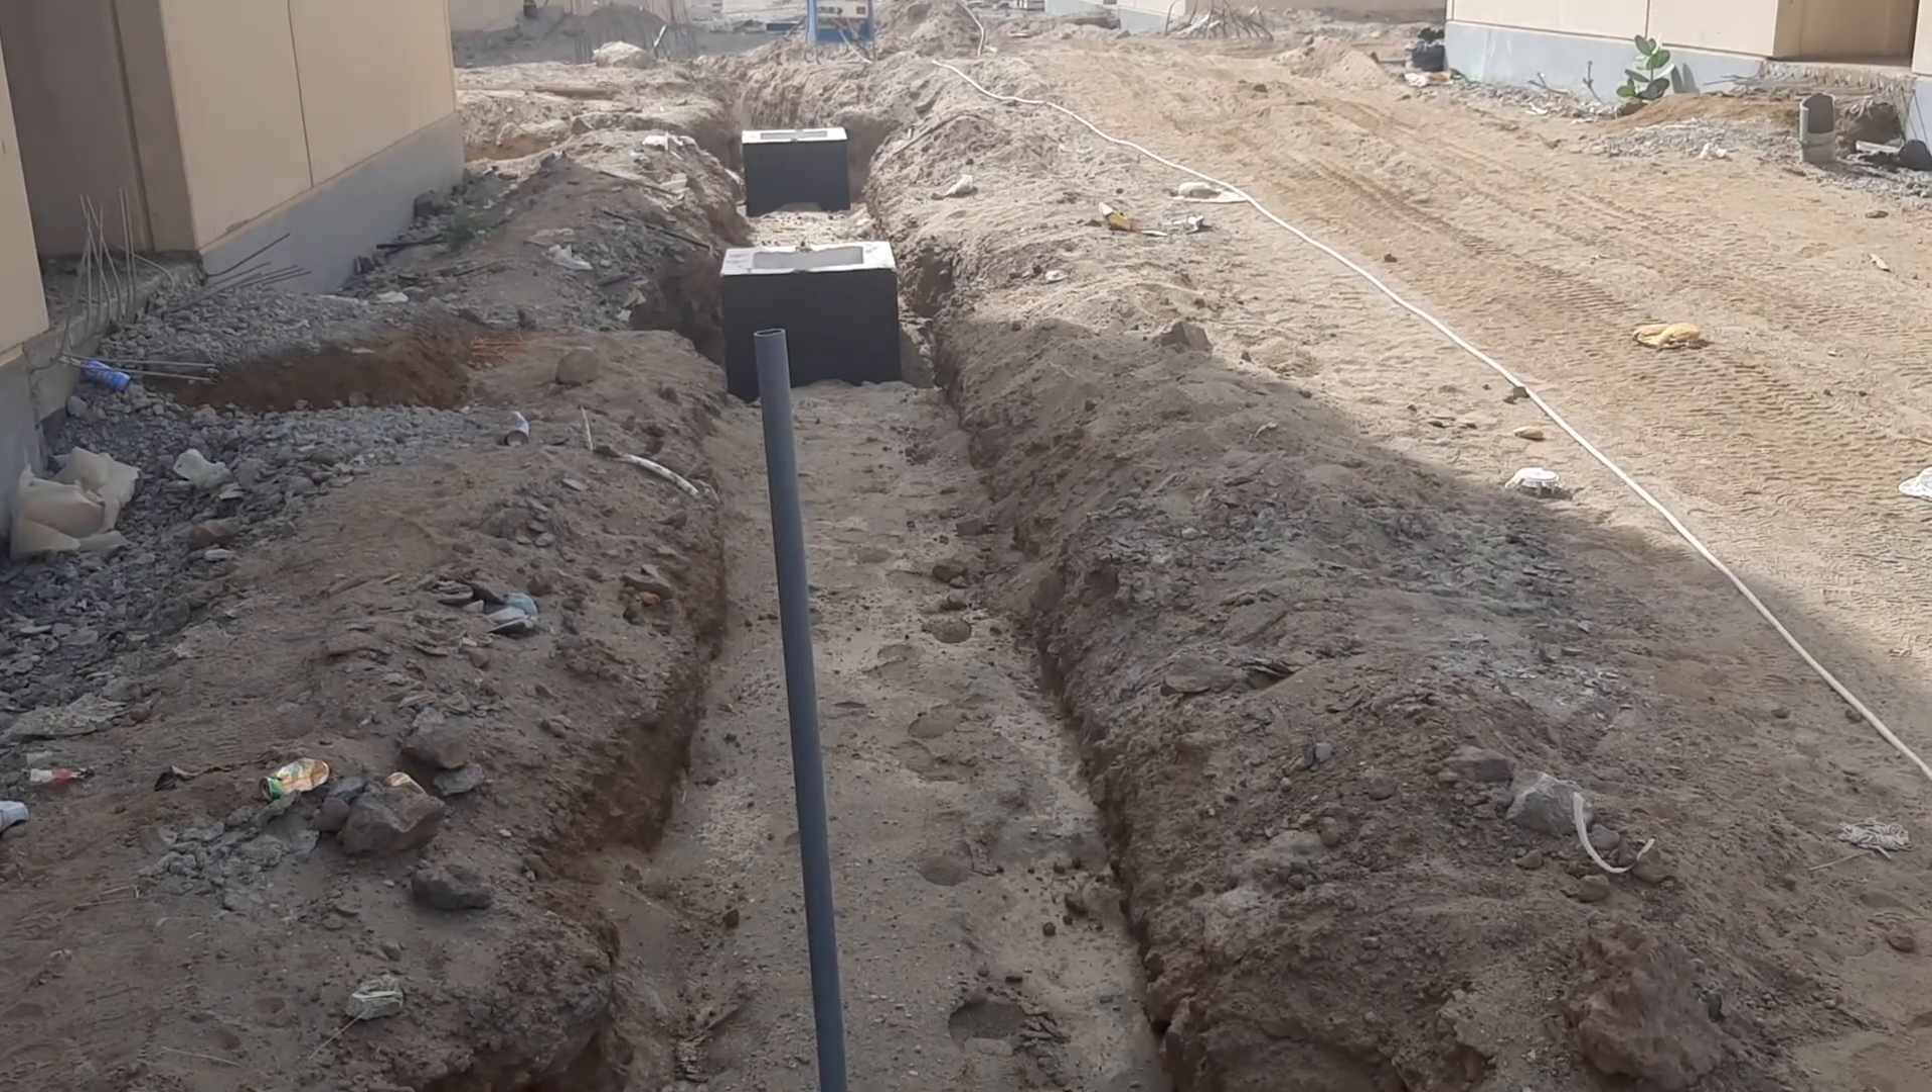ہمارے پاس چیمبرز انسپیکشن چیمبرز انسٹال کر دیا گیا ہیں اراؤنڈ بیلڈنگ۔